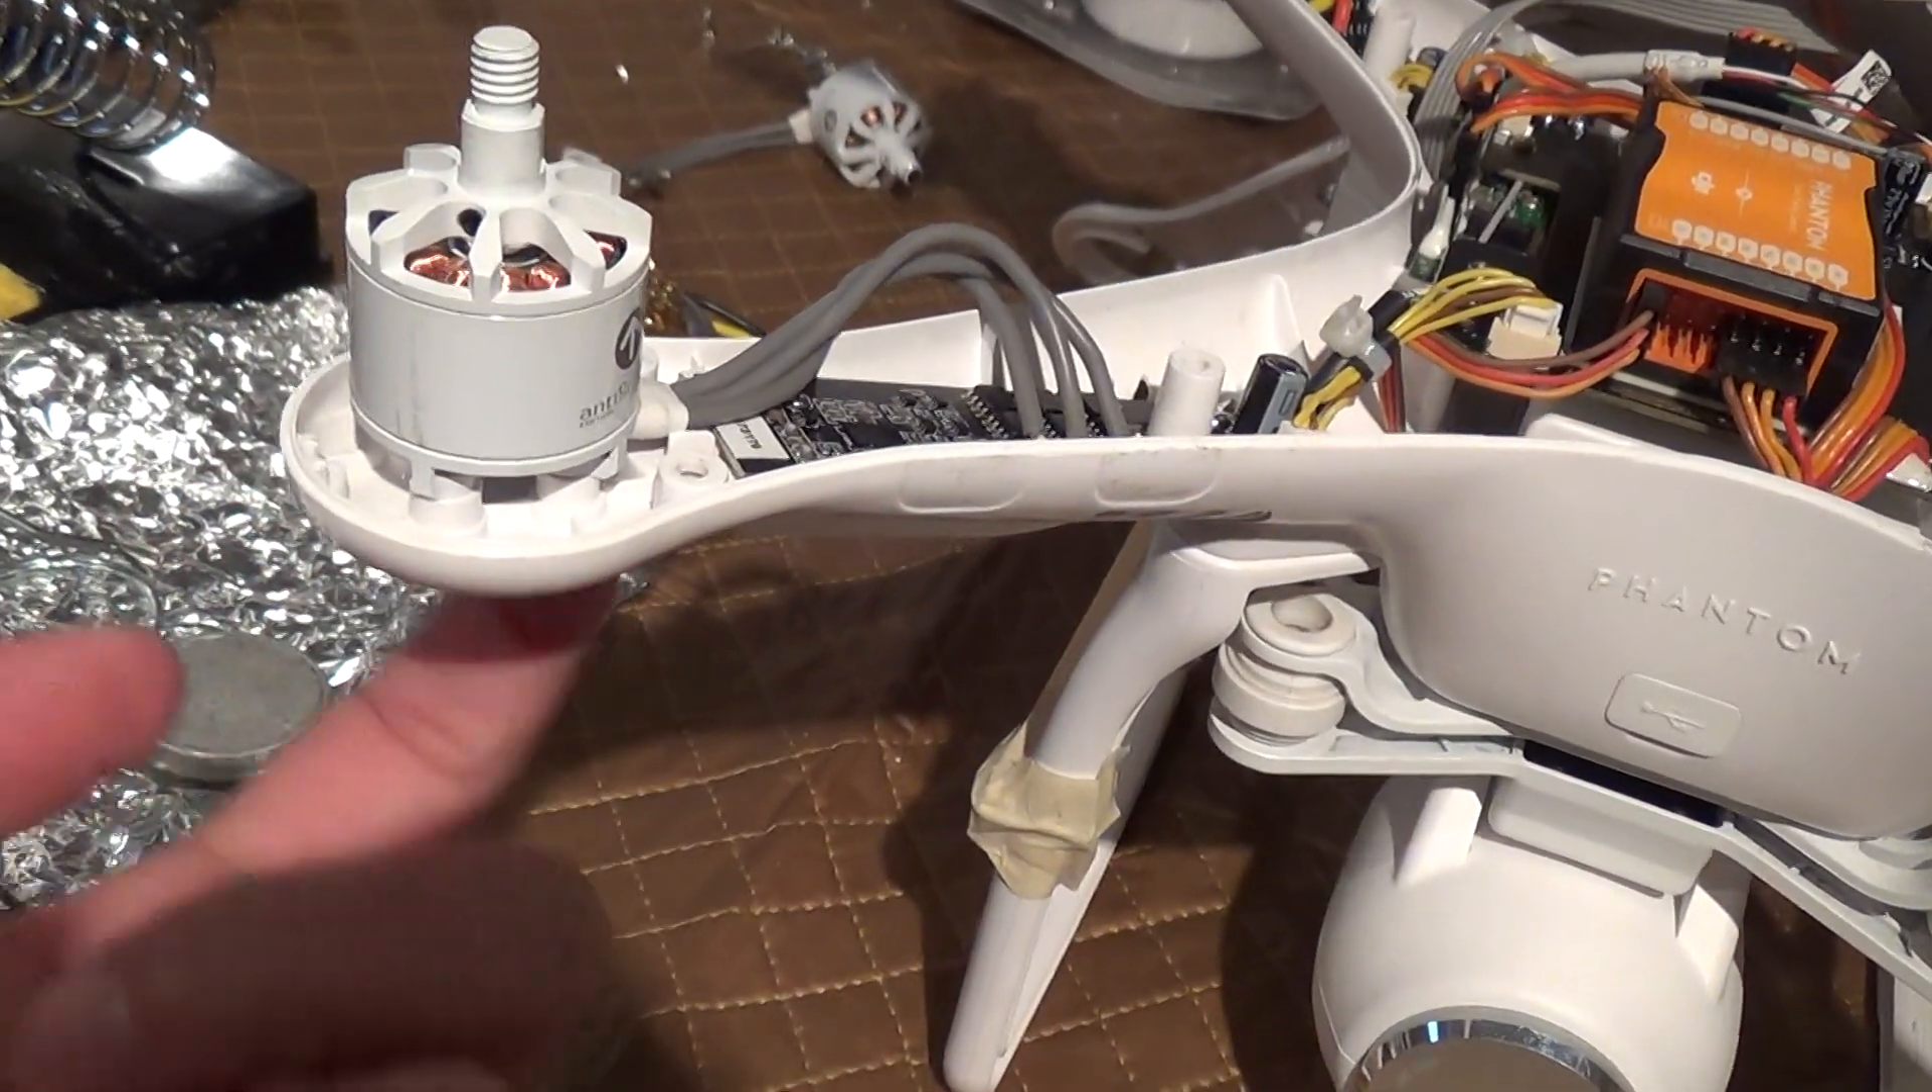This is a completed installation of one of my motors.